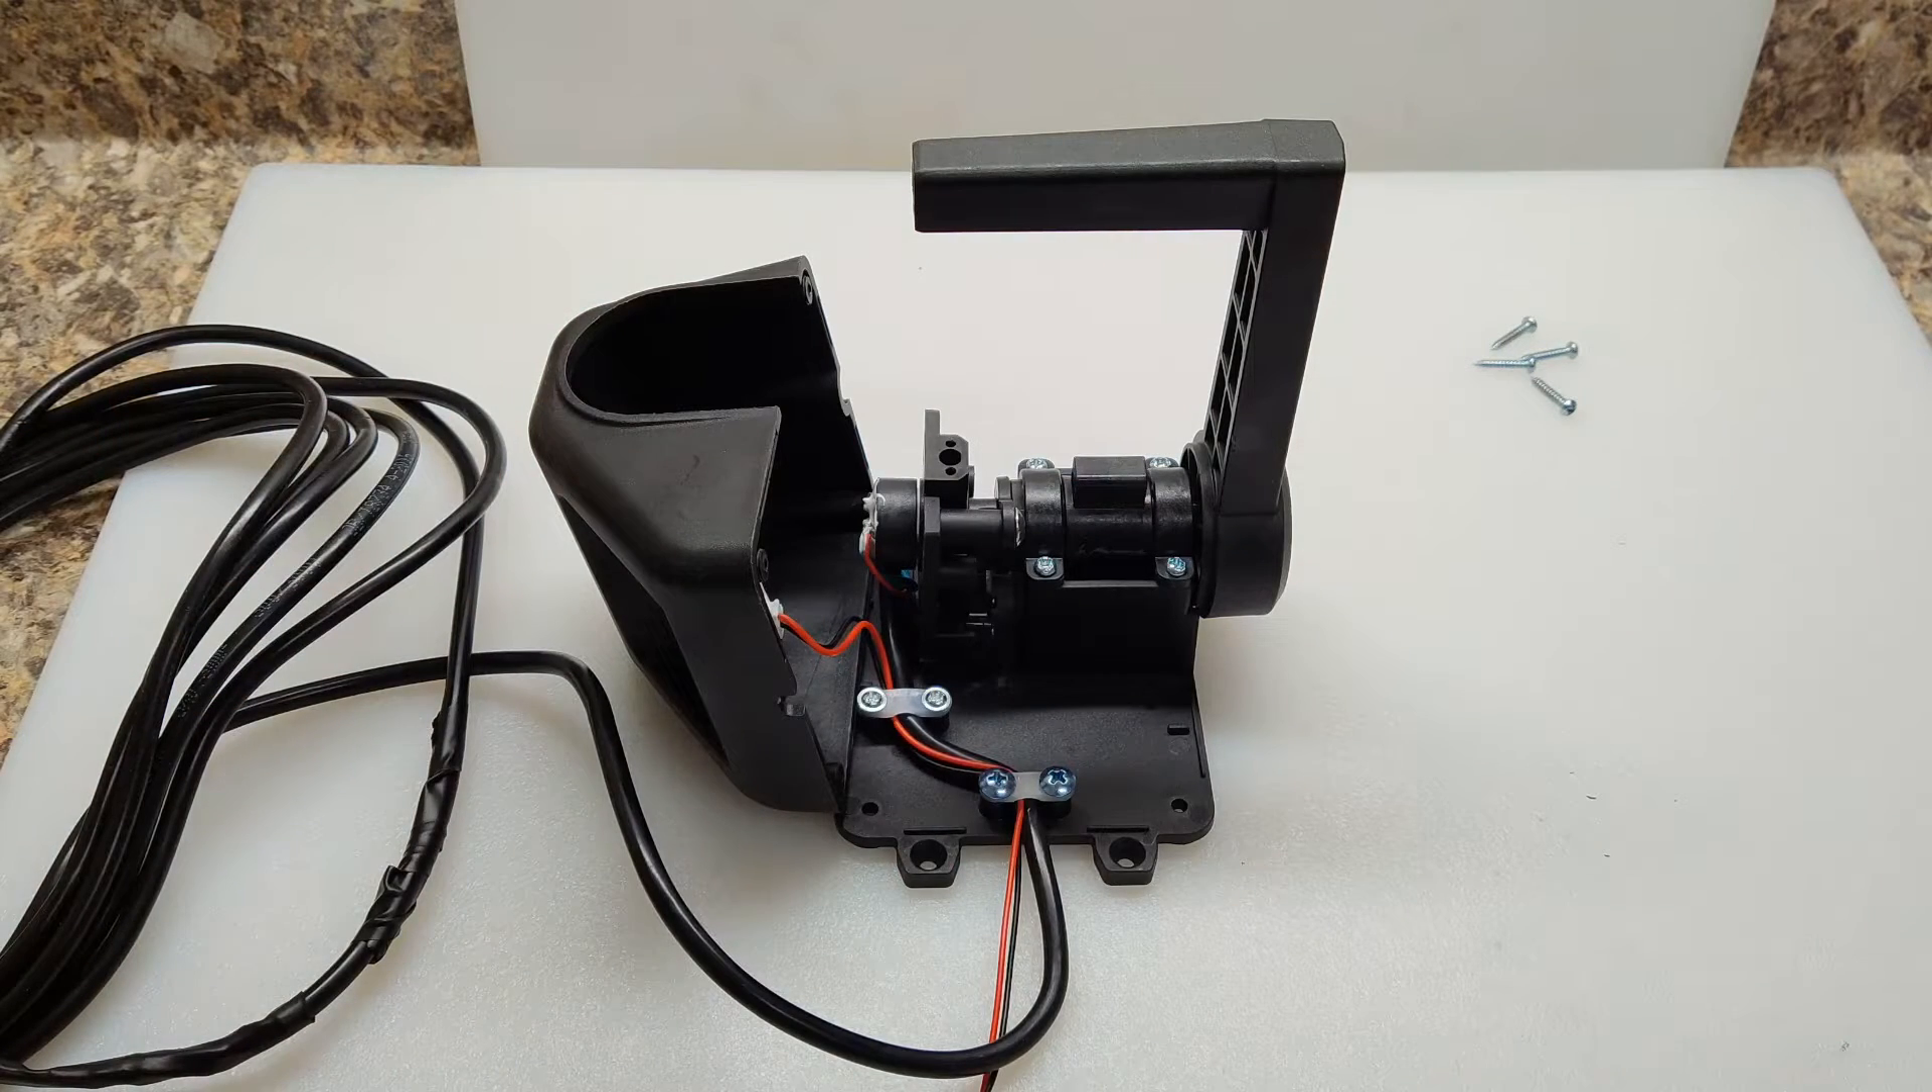Okay, so I've removed the screws in the back, they're over here.